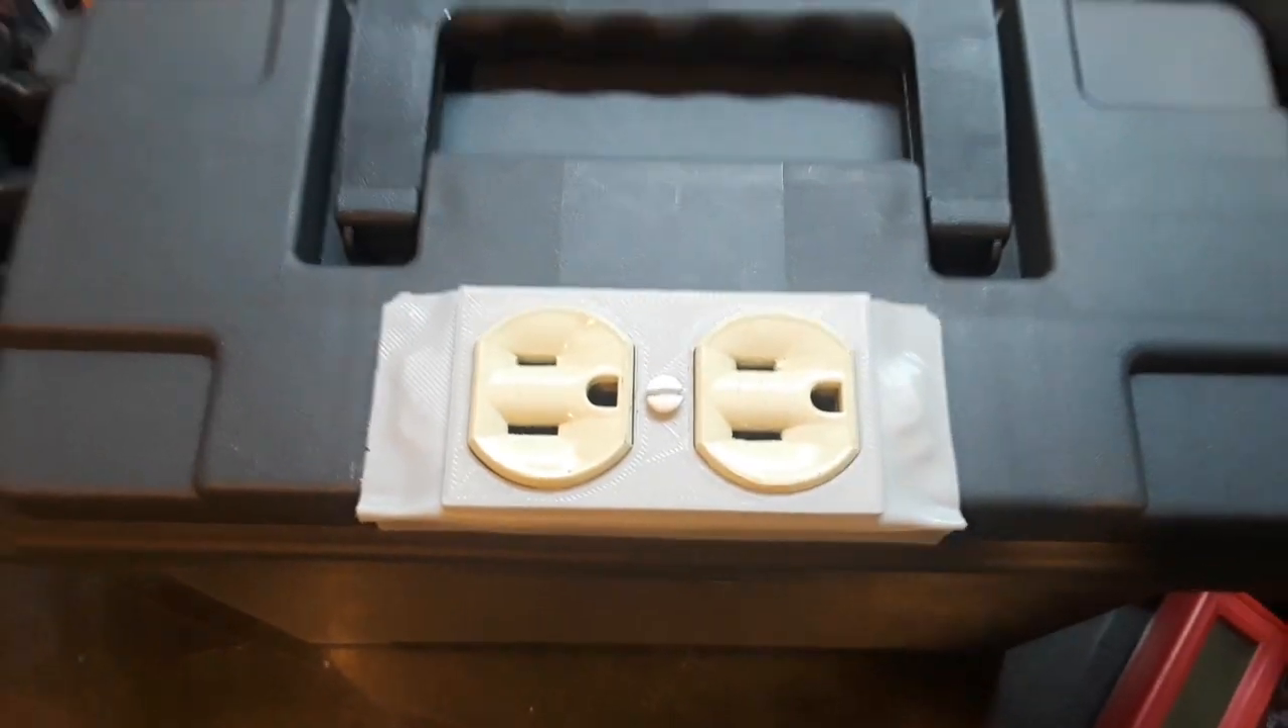Alright so now I attached the faceplate on after I finished cutting it down.